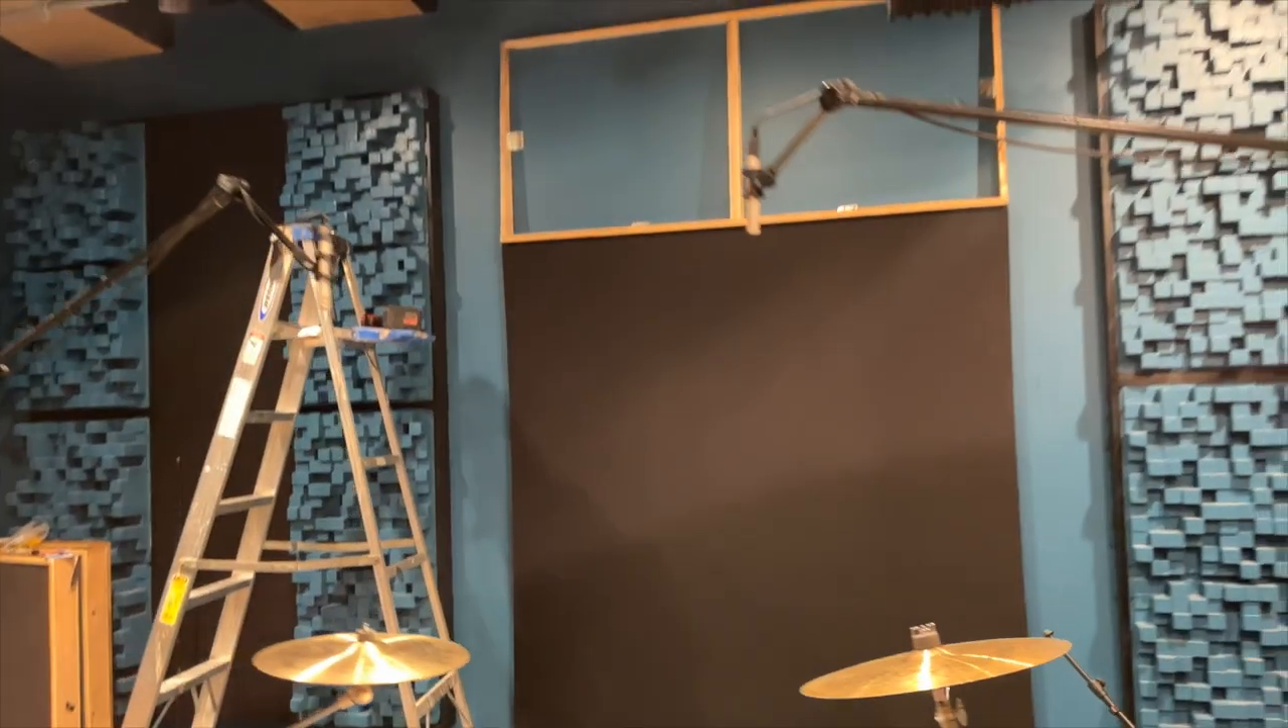Now the frame is up, sitting nicely on top of this absorber.